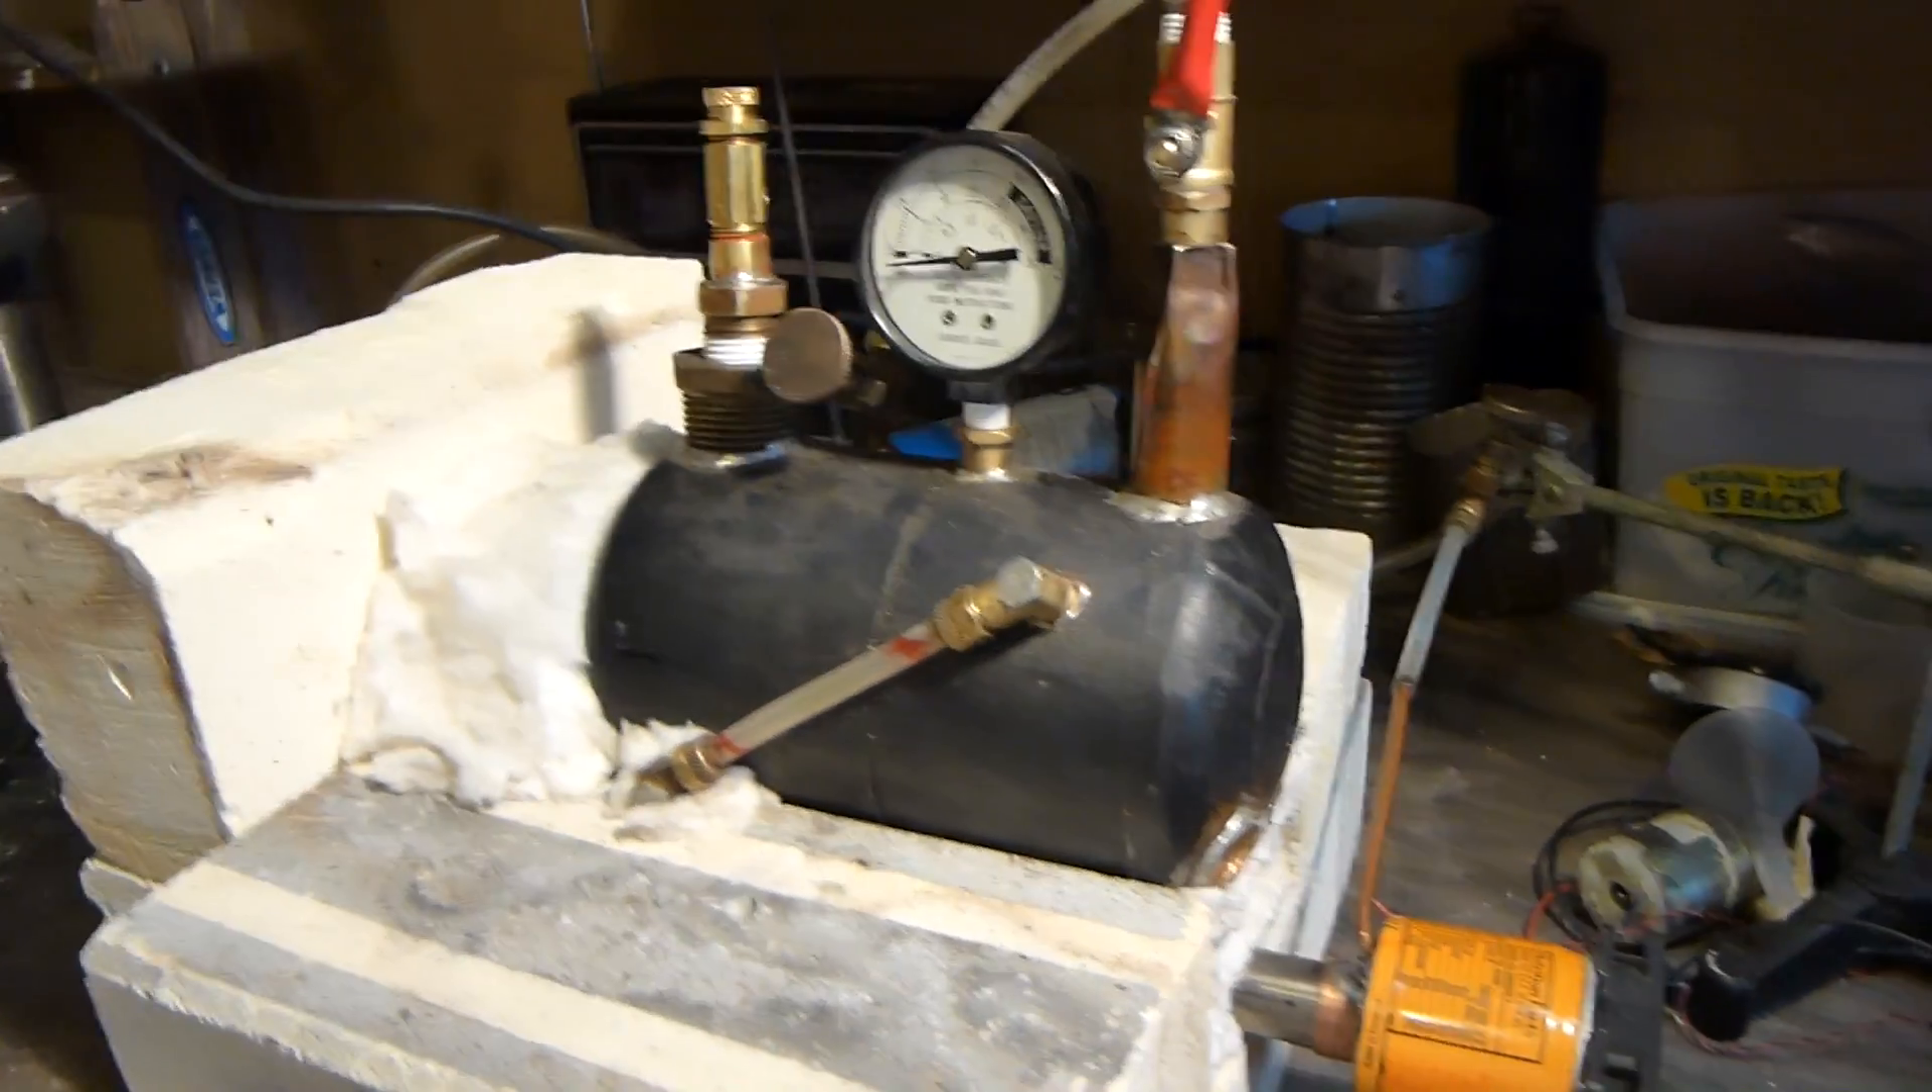All right so now the boiler is all in and the insulation is all in and pressure relief valve so it's all set up.